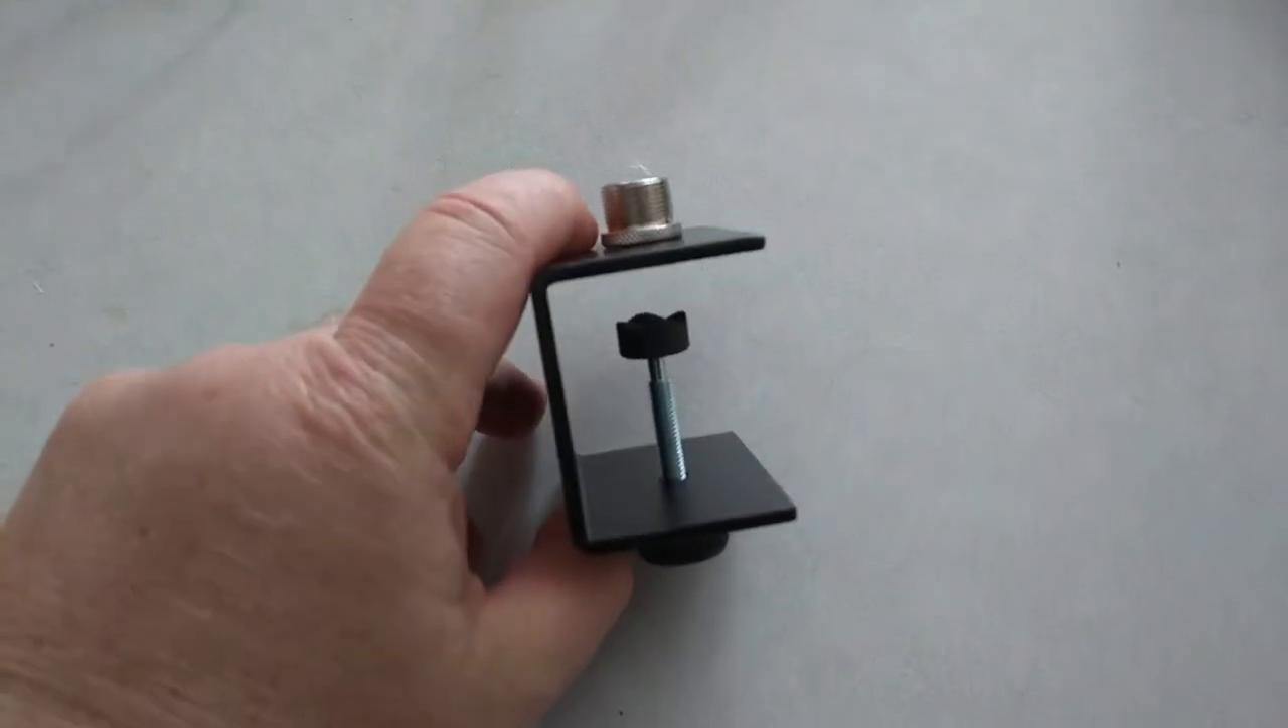I've got that thing clamped up as tight as it'll go, as you can see, there's still a pretty good gap there.